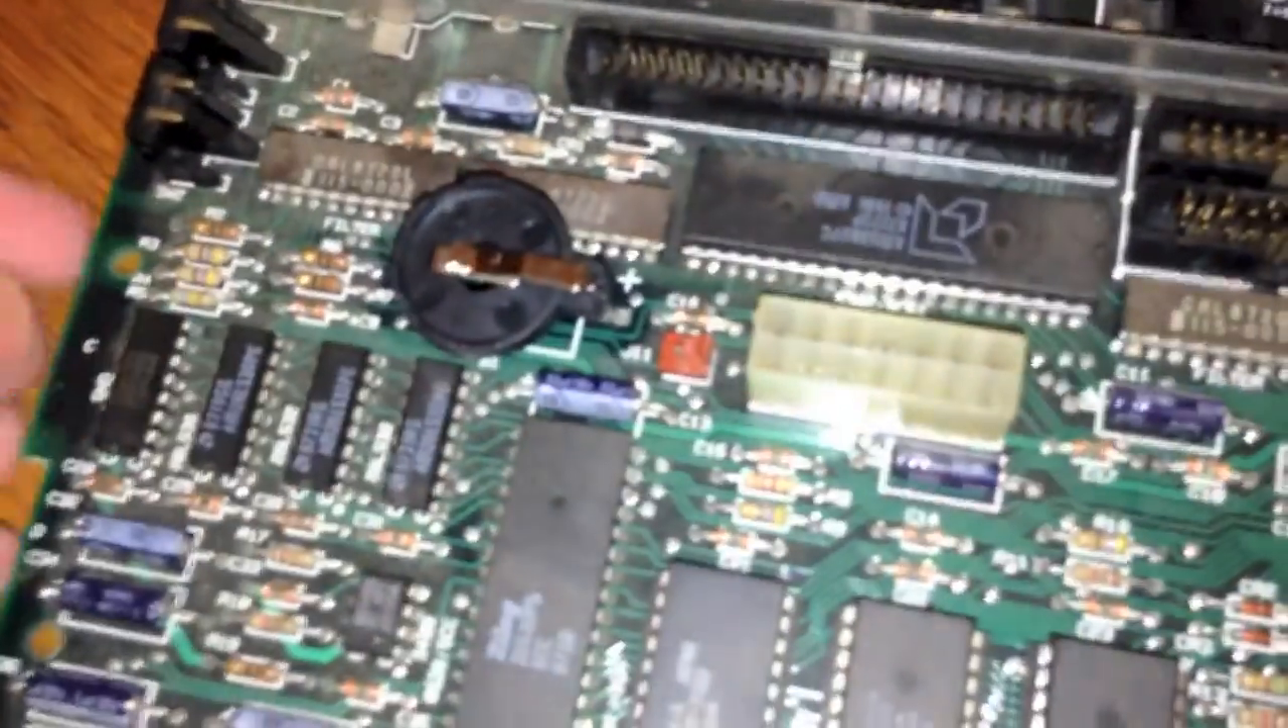All right, as you can see, I have soldered in the, uh, CR2032 battery holder.